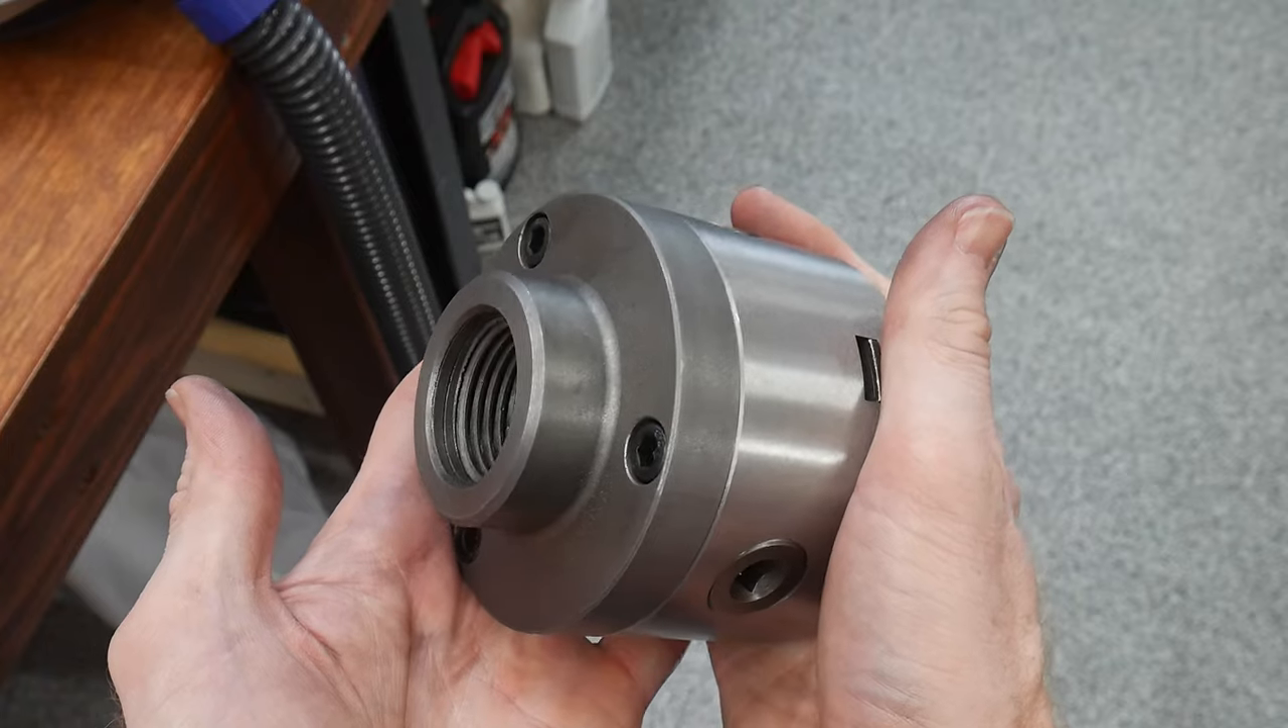This is what the whole assembly looks like after the adapter plate is attached to the chuck.